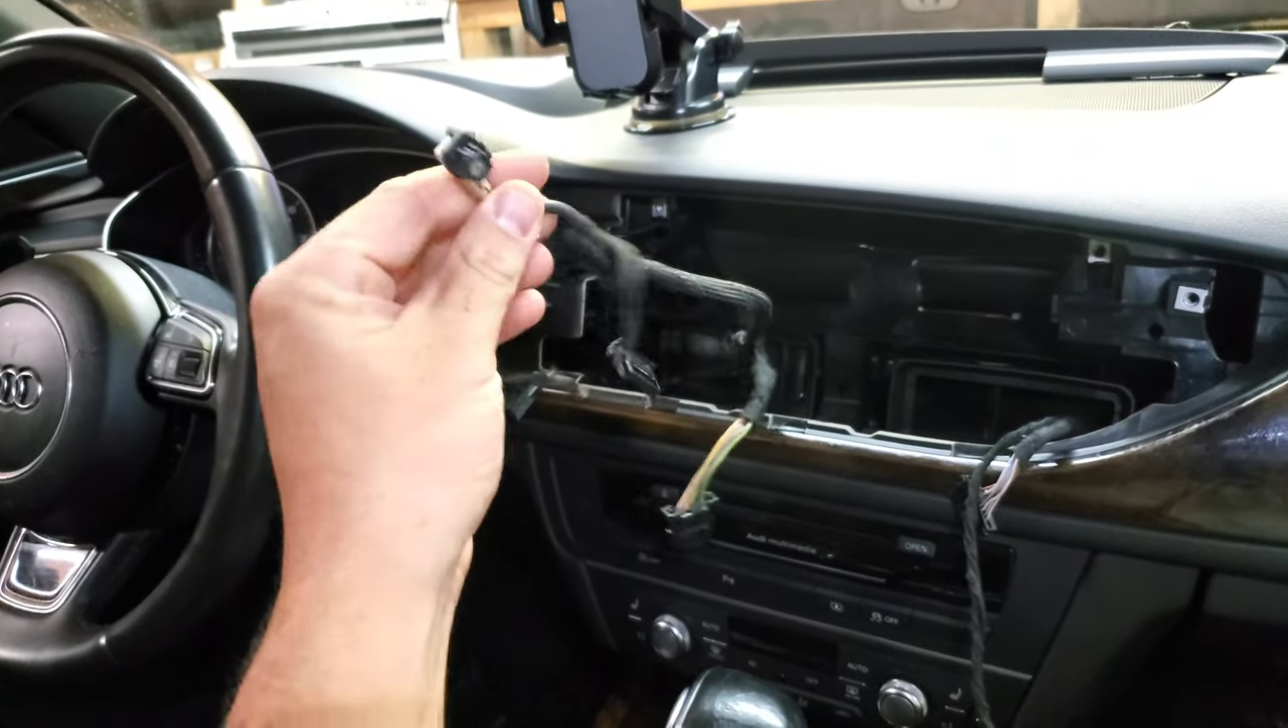All right, we got the display removed and we're left with just the wiring harness sitting here.